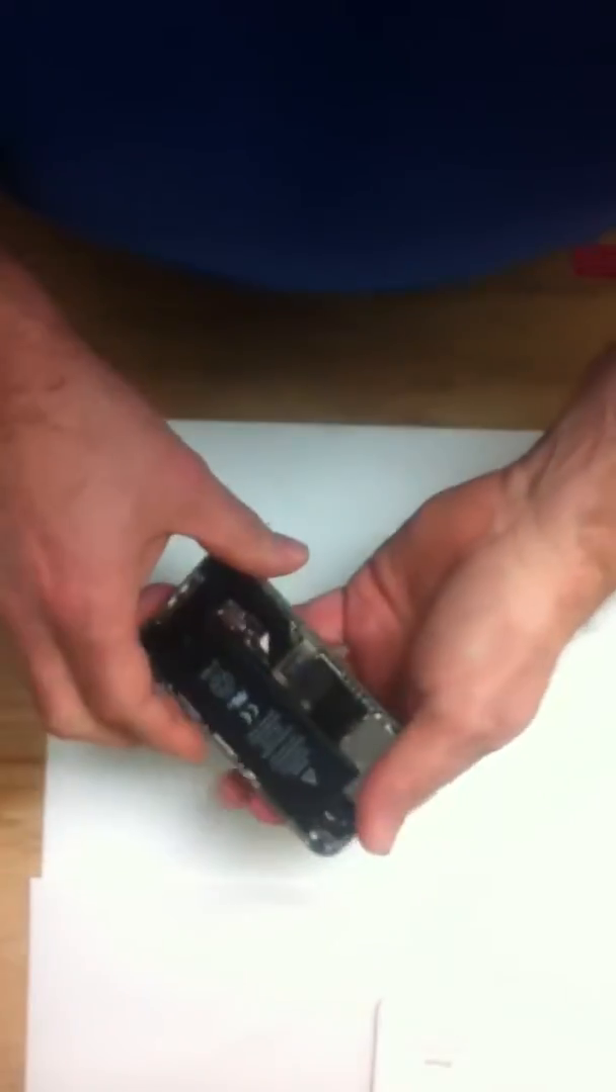All right, so we got the back off.